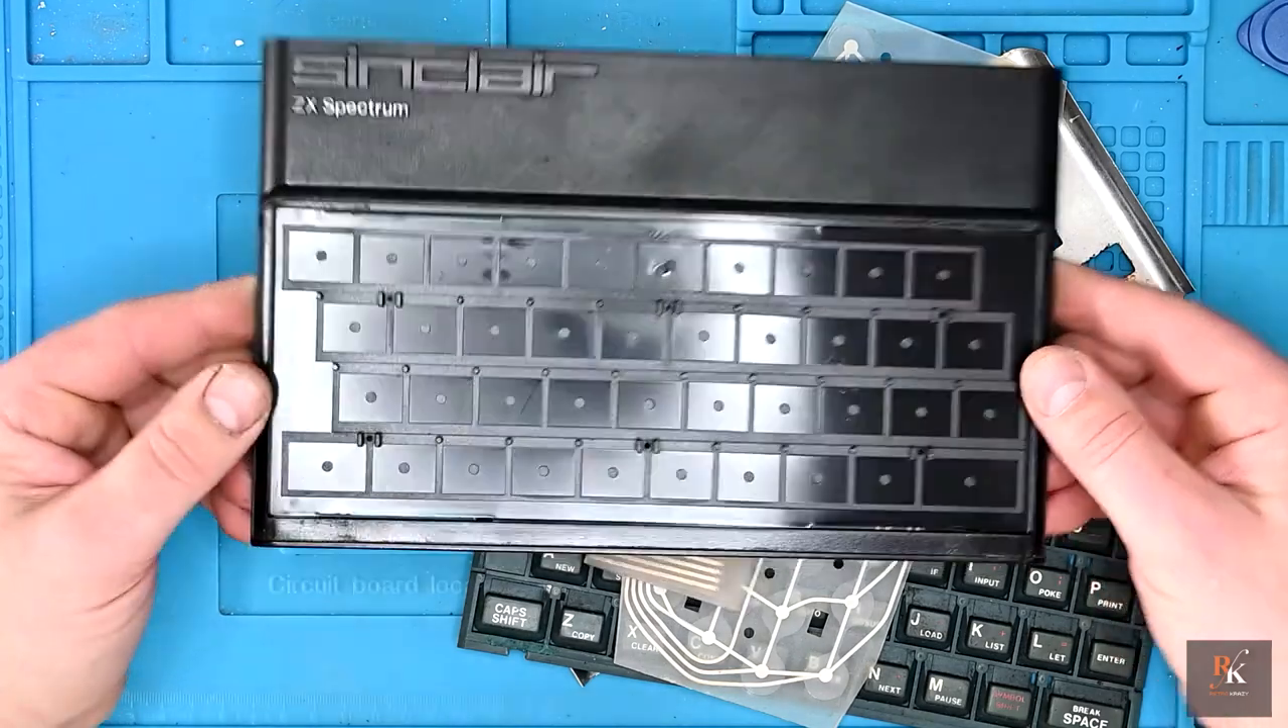So that's the keyboard, its membrane and everything off.